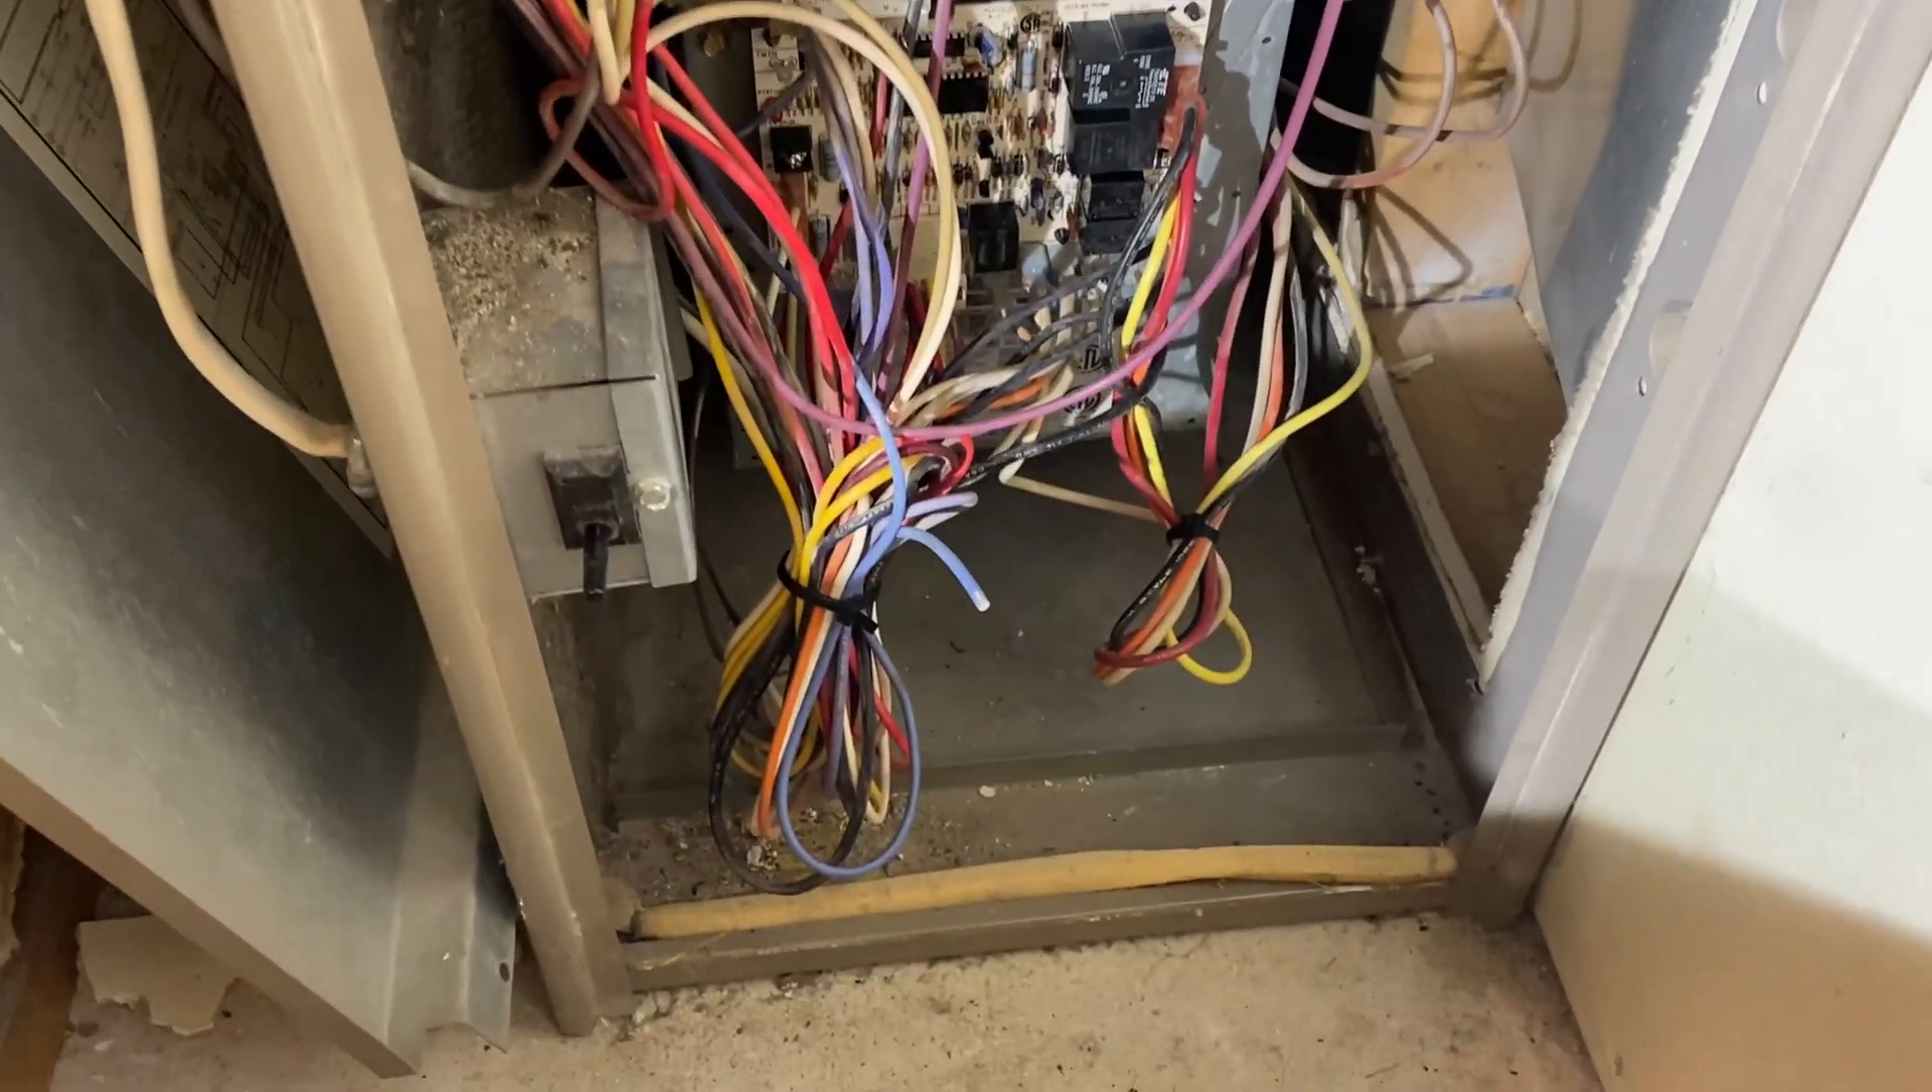I zip tied all the wires again.